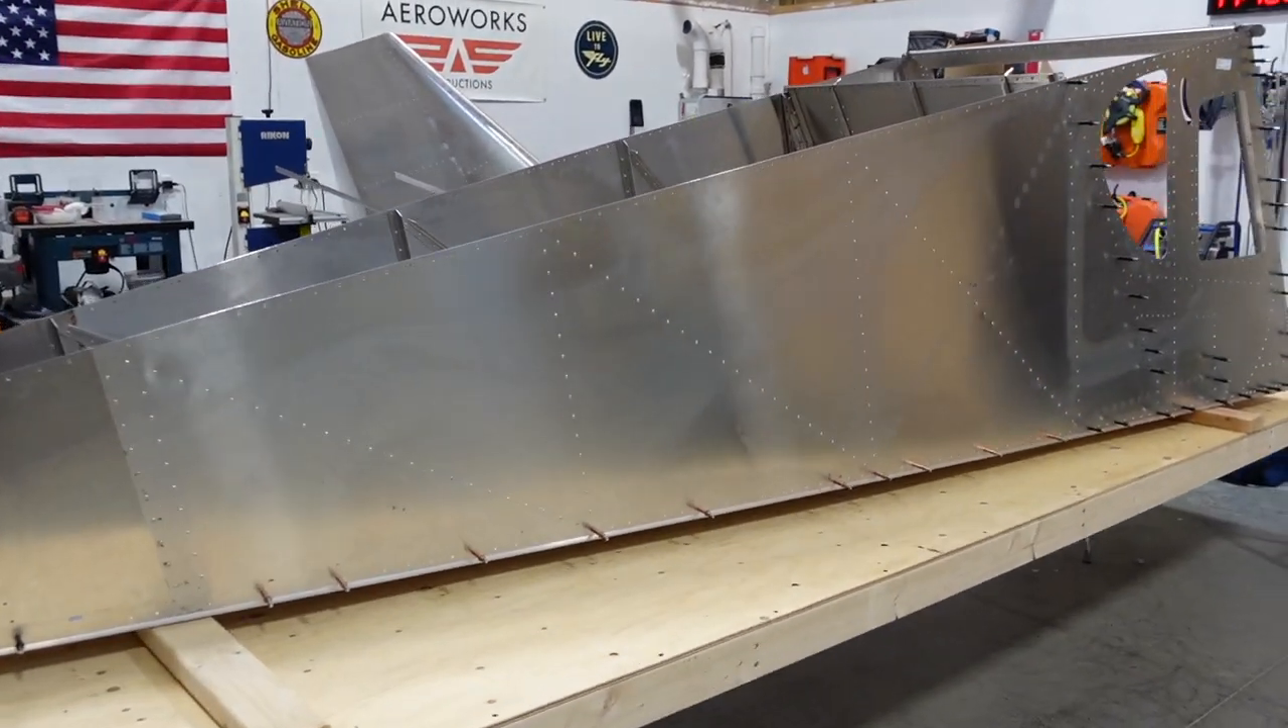But you can see we've got the entire fuselage left and right and bottom sides together.